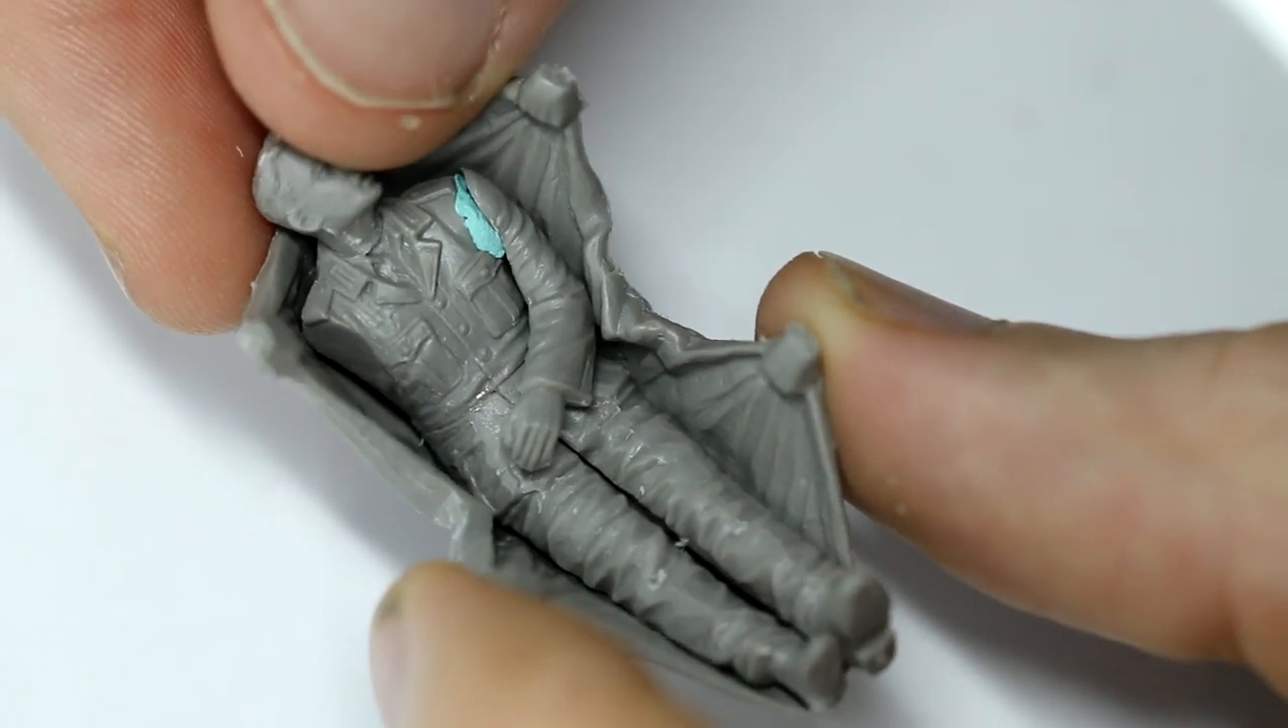And here the wounded soldier fits perfectly inside the sheet as well.